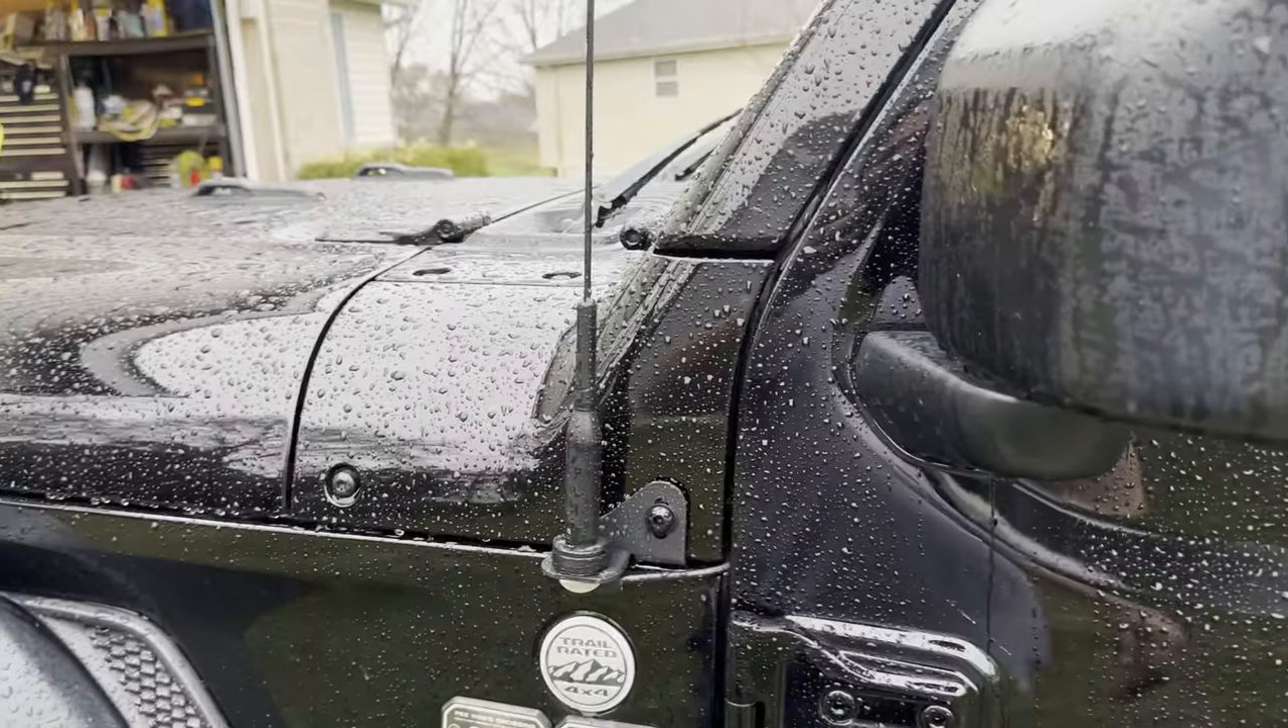Okay, and it's raining, of course, now, but we mounted the antenna outside, and it came out pretty smooth.